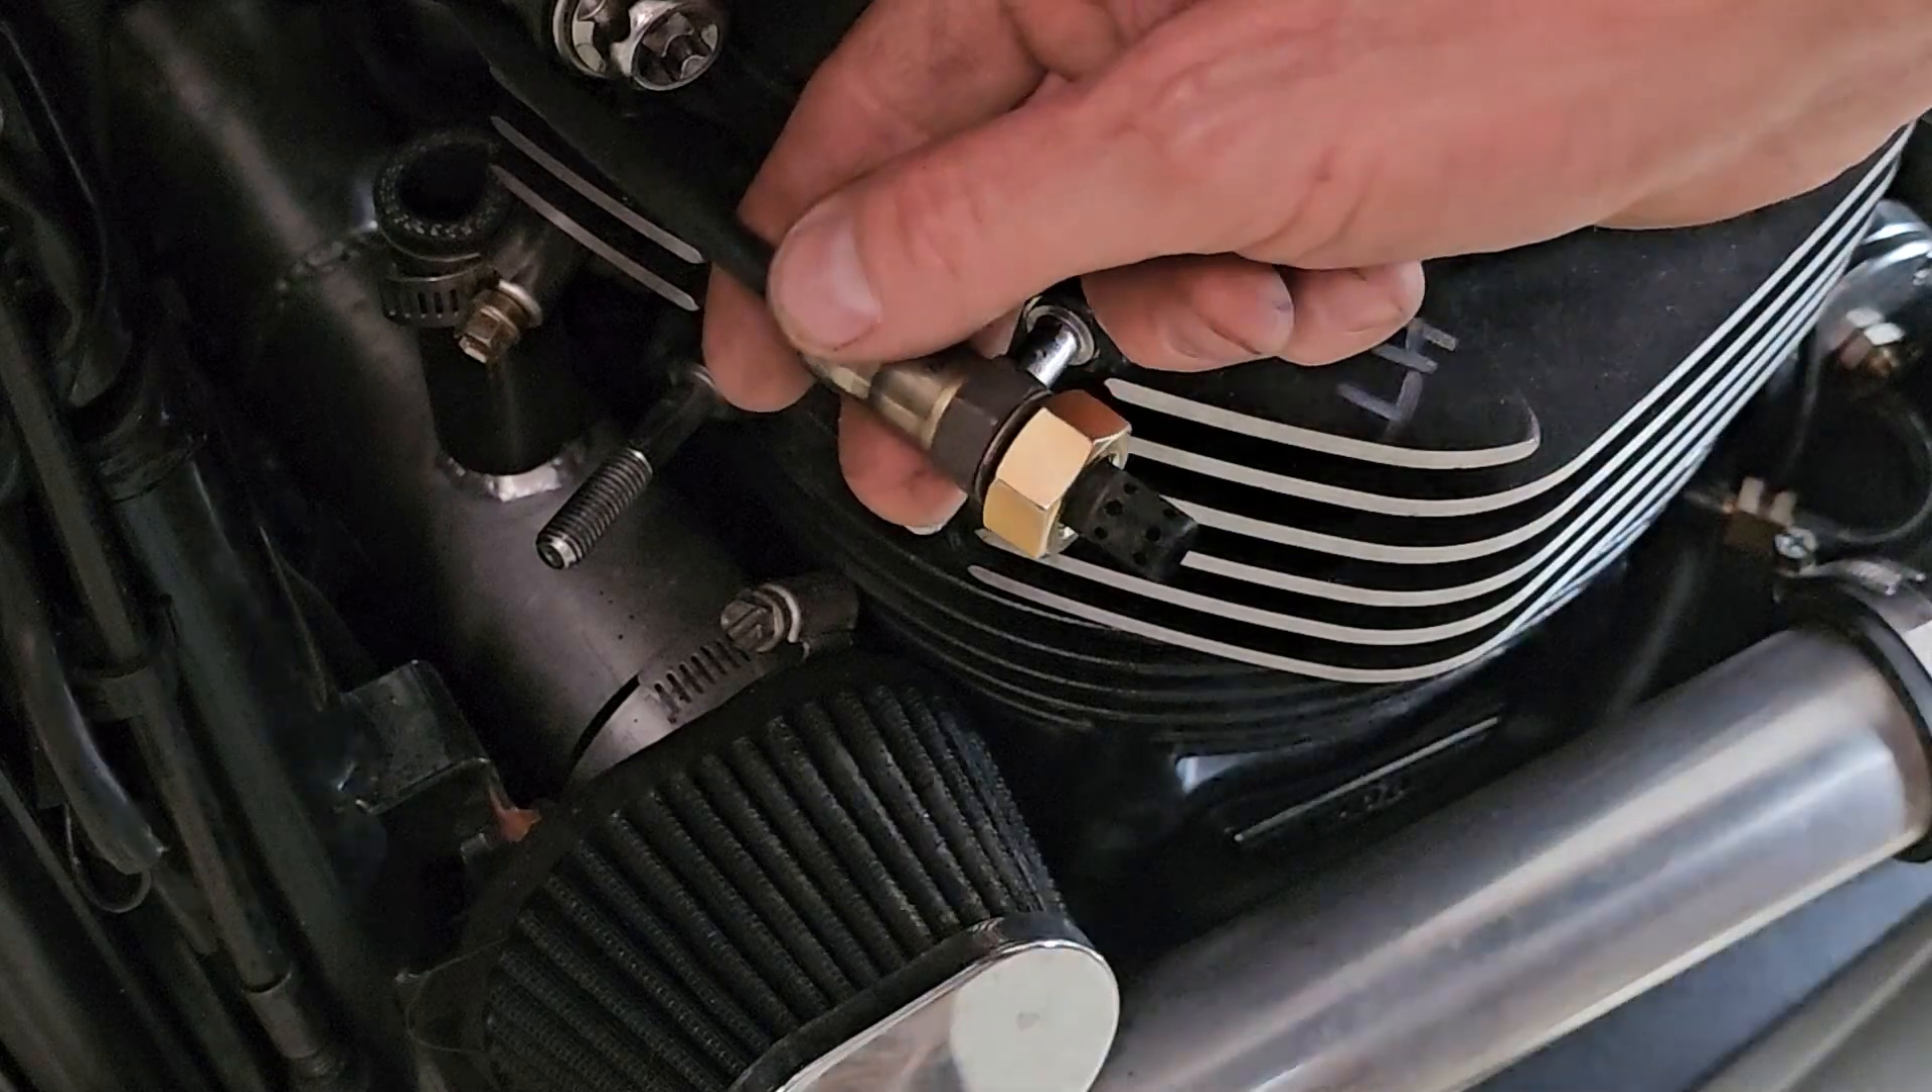As you can see the probe sticks right out of that nut so I don't need to grind a nut down.